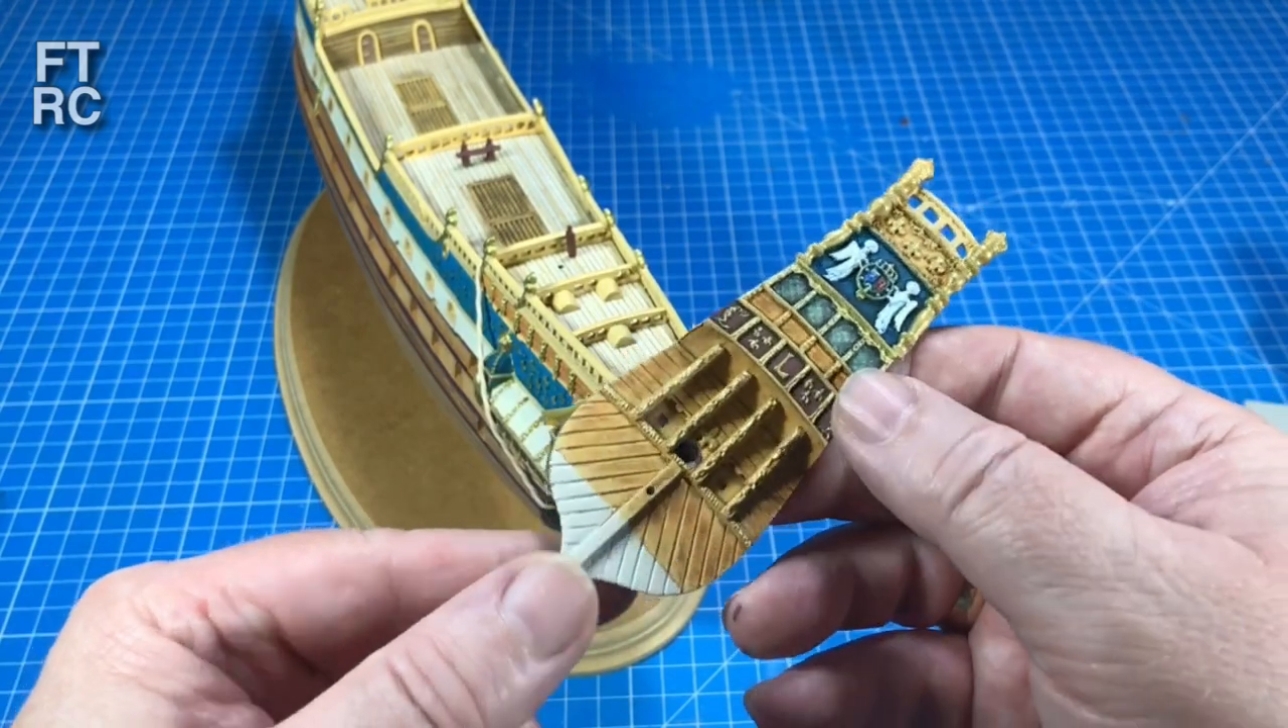I haven't put the transom in. Well, the stern, if you like.